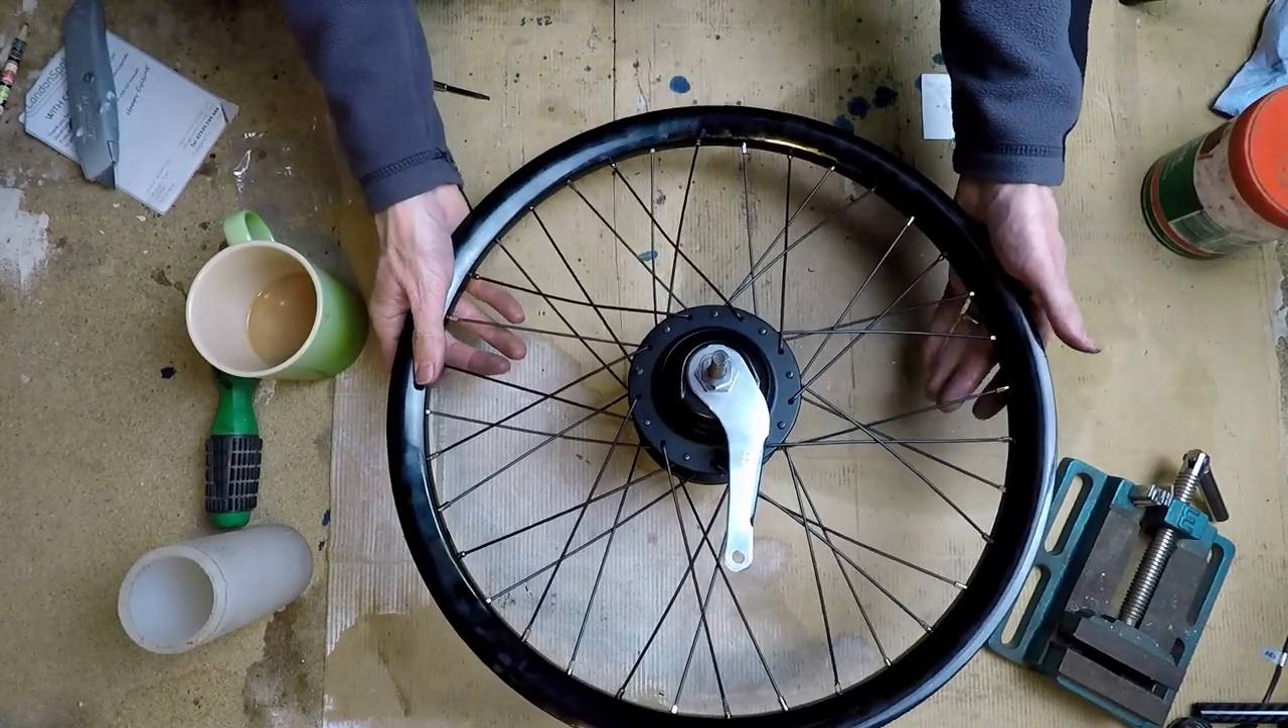That's all my spokes in.